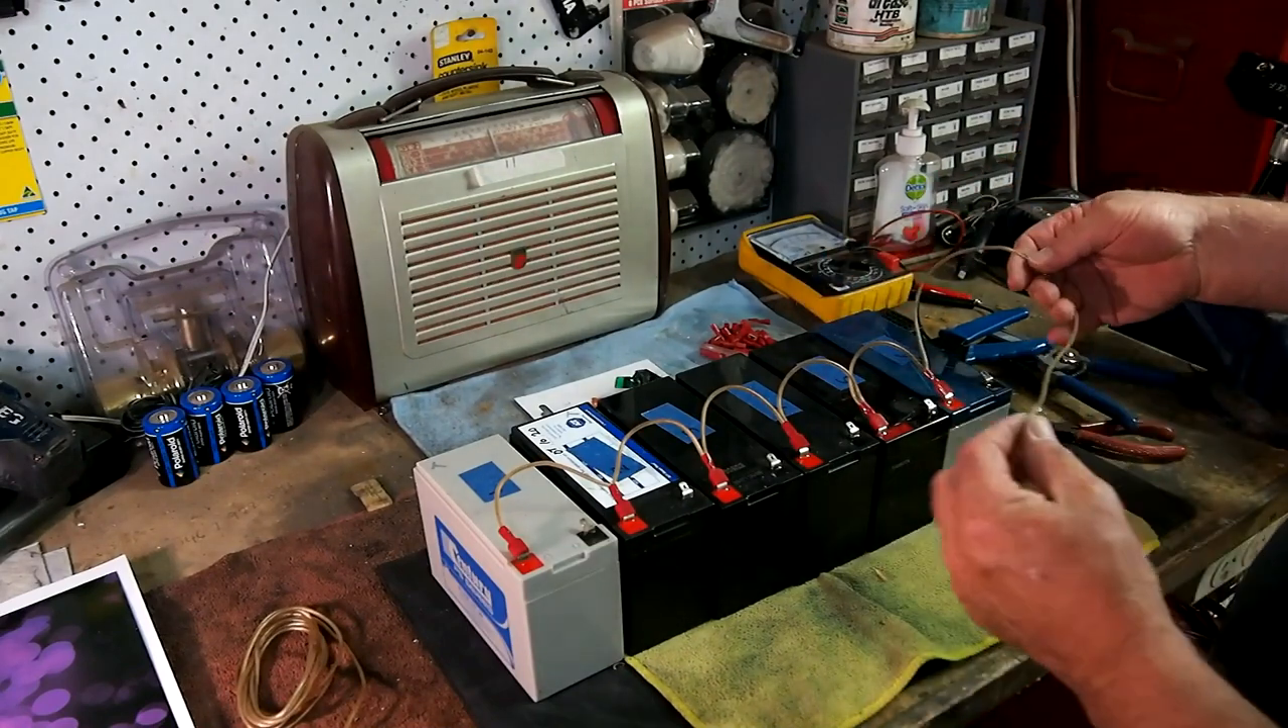And there we have all our positives joined up. With our output lead.